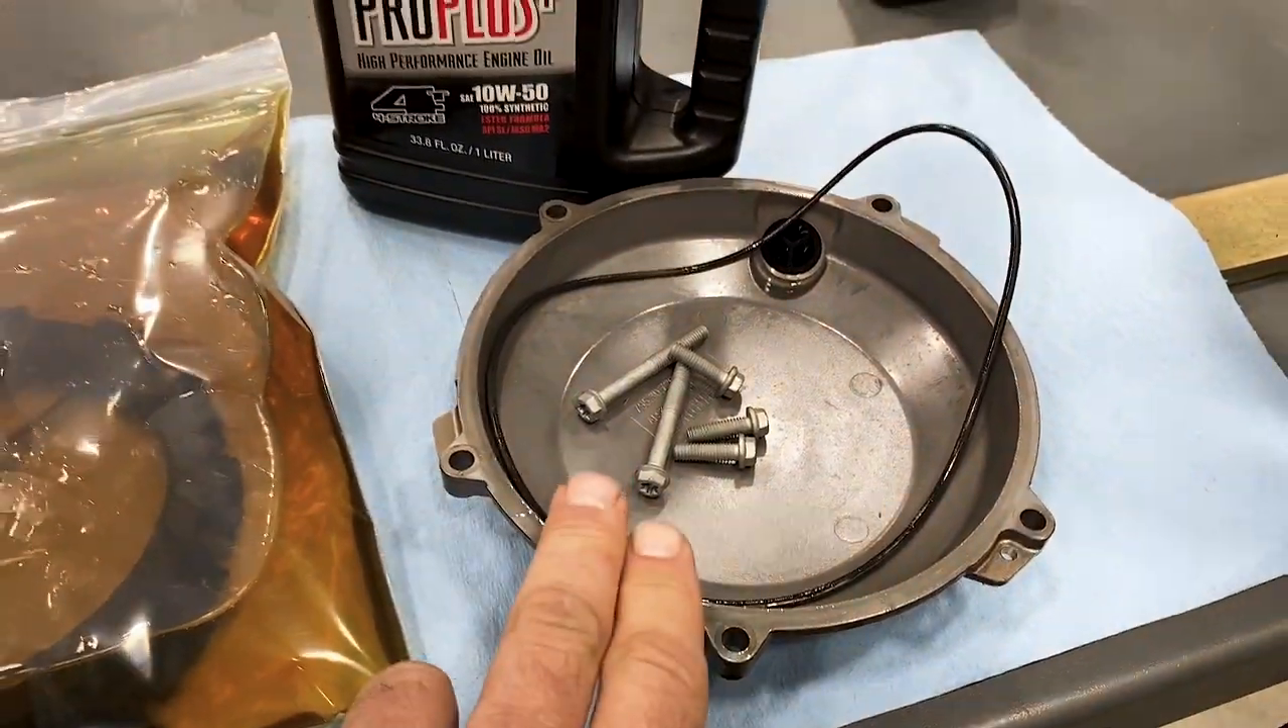So we've already removed the stock cover here.